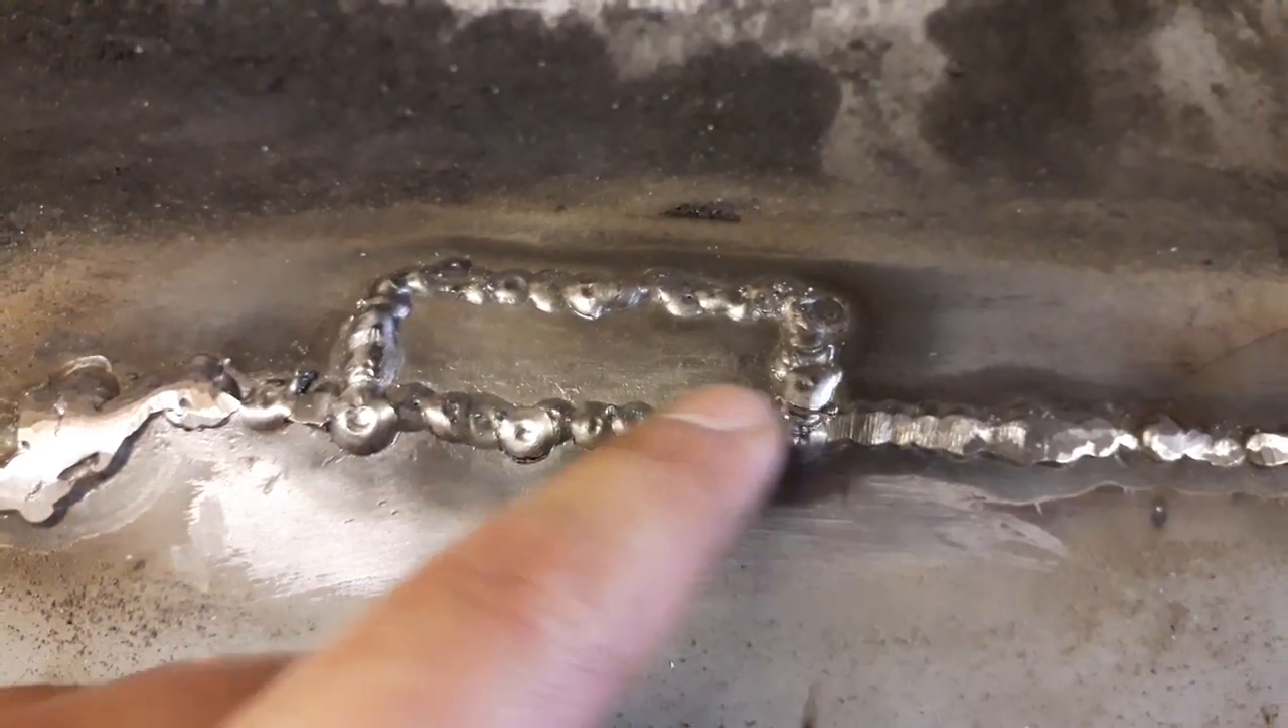So I've got my little patch all welded in now.